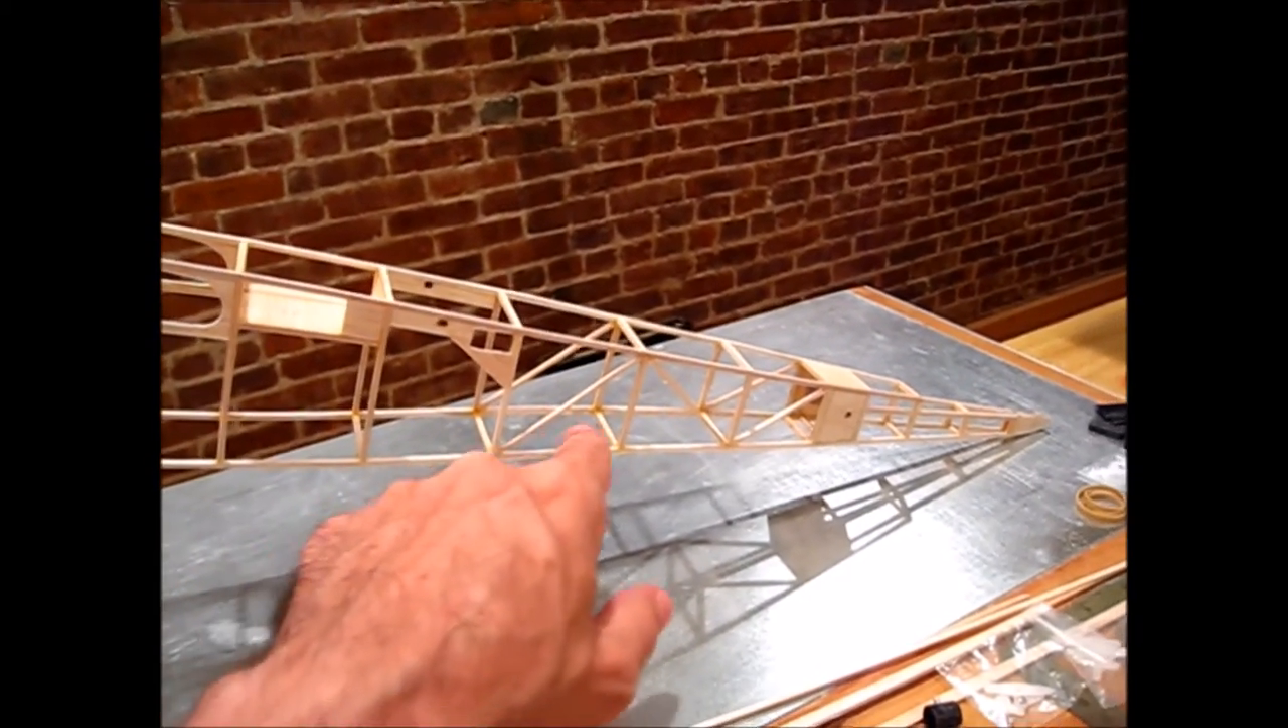Now I added some diagonal braces here.